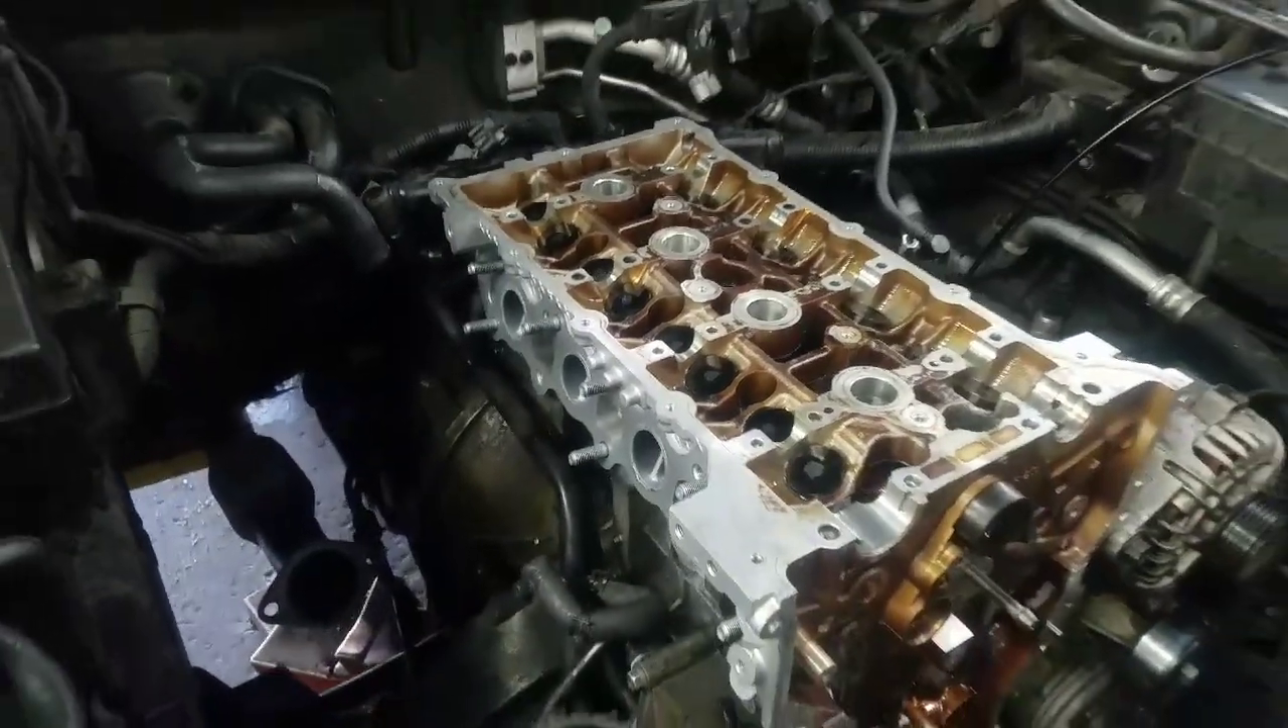Ok ok as you can see I have already put the head in place.